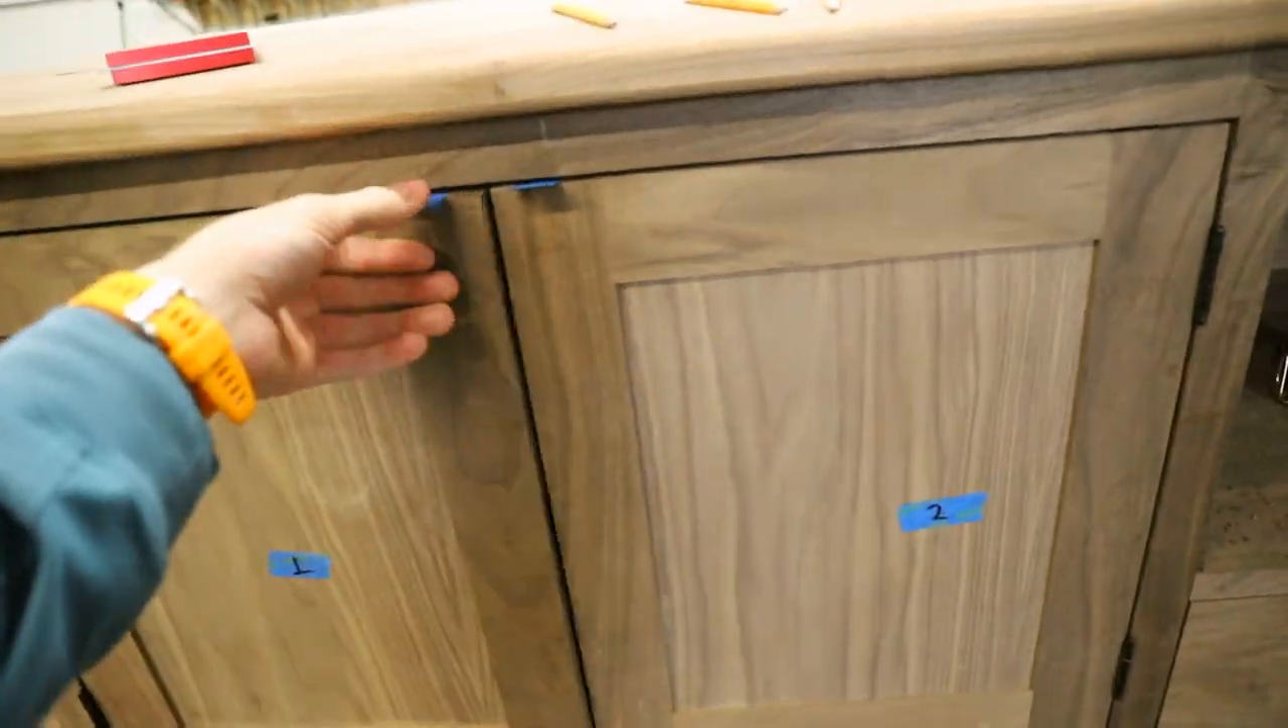Now as useful as this blue tape is for handles, I need to actually put on the real handles.